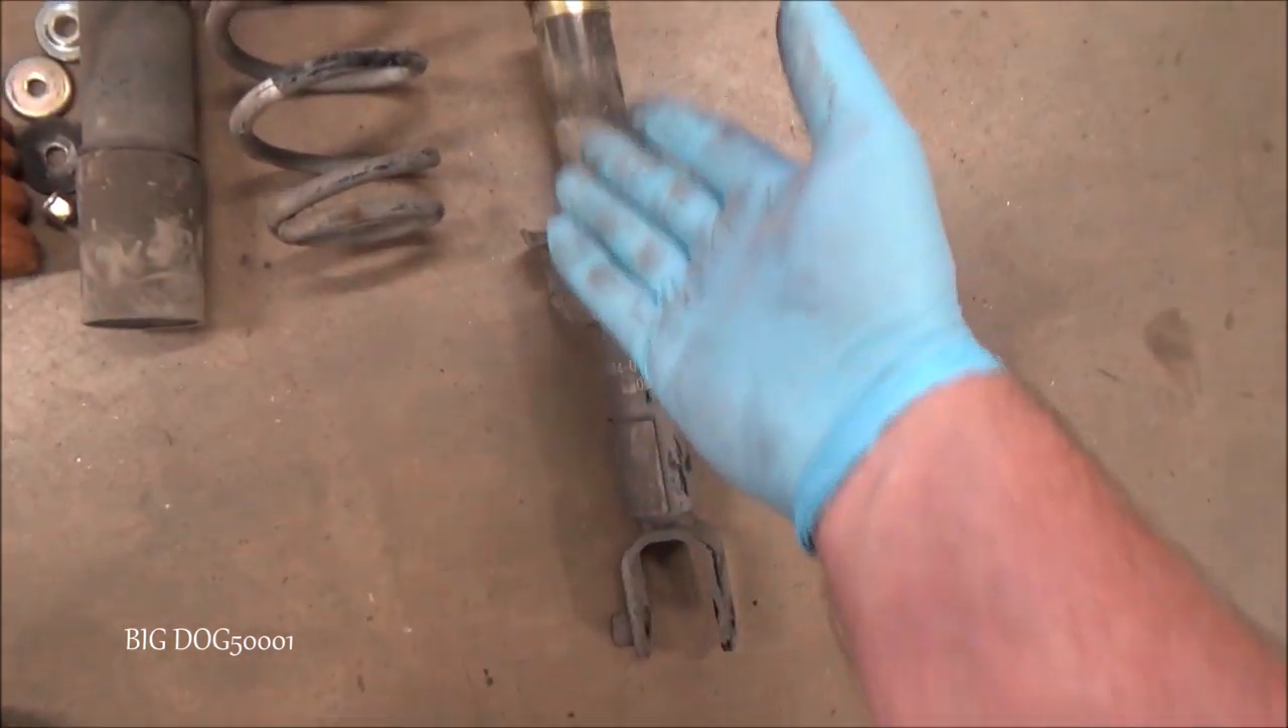But here you can see I have this strut taken apart.